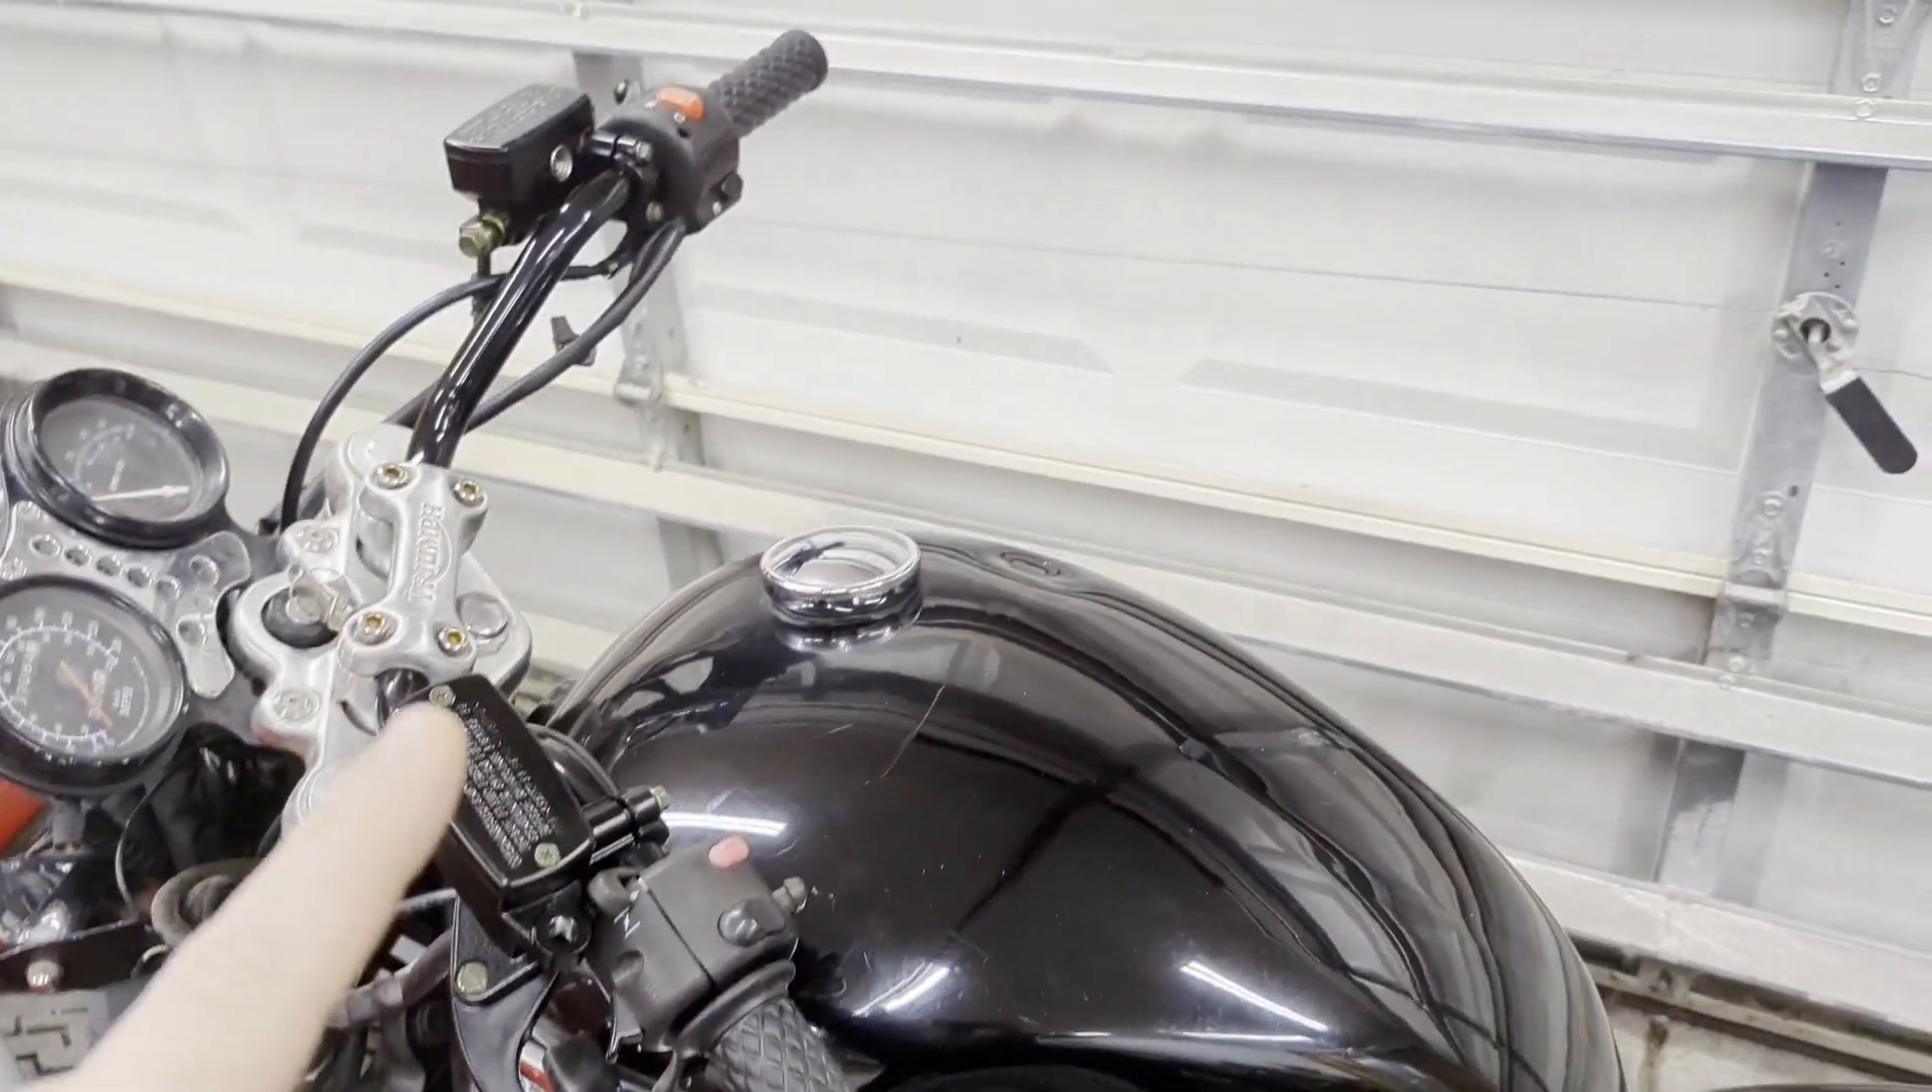So we got the grips on, we got the levers and the controls on here.